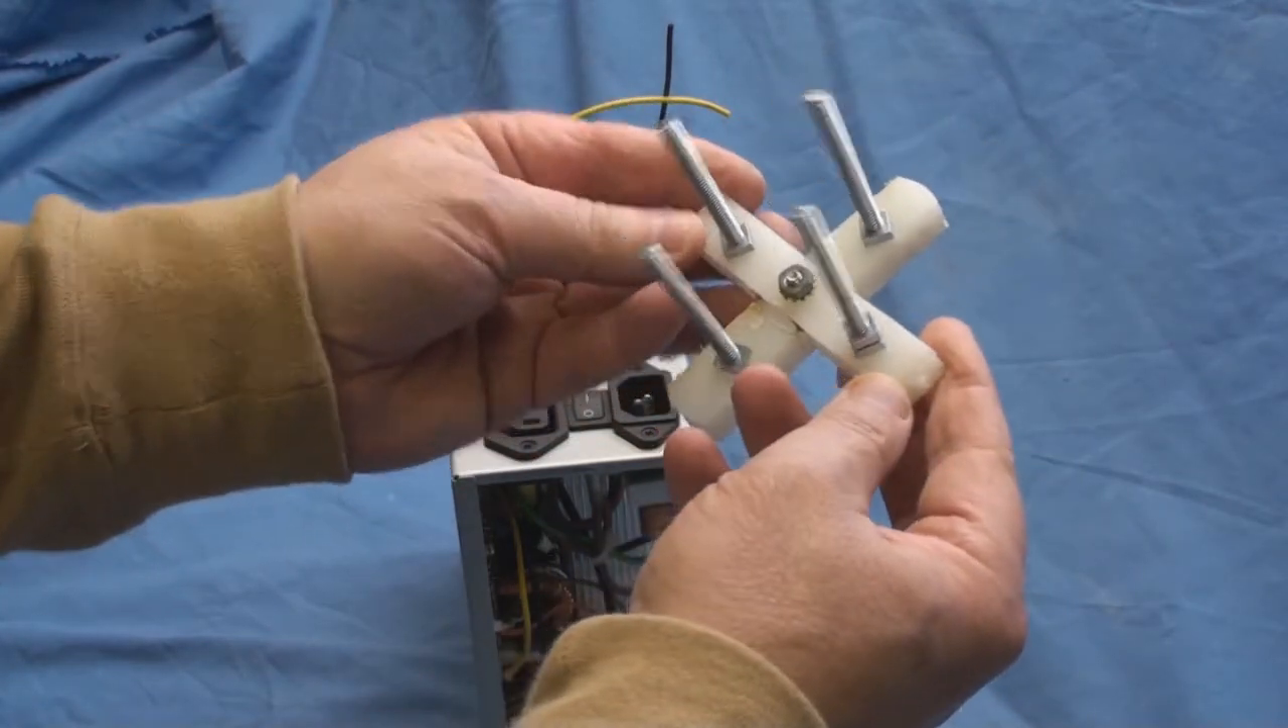So what I have done, and here is one that I had prepared earlier, I have cut some strips off the plastic, put some bolts through it, and I finish up with an arrangement like this.